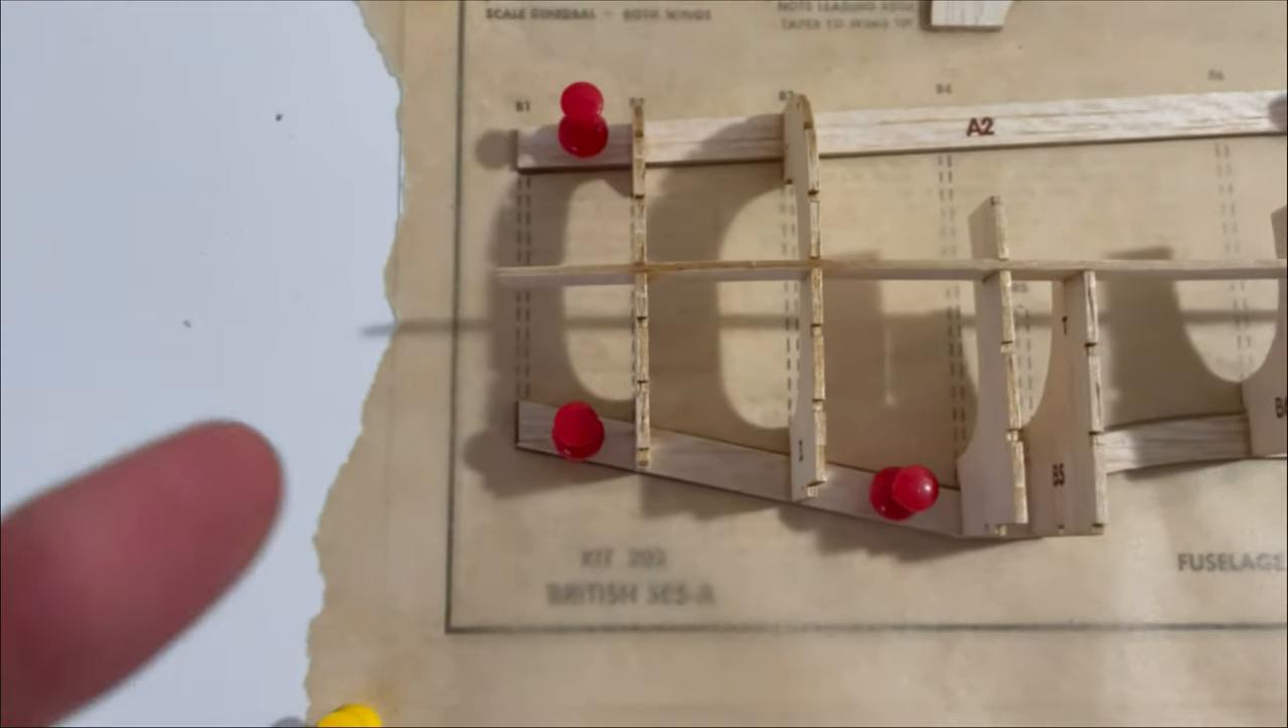What you'll notice I haven't fitted in B1 because I want to be able to put the motor in first.